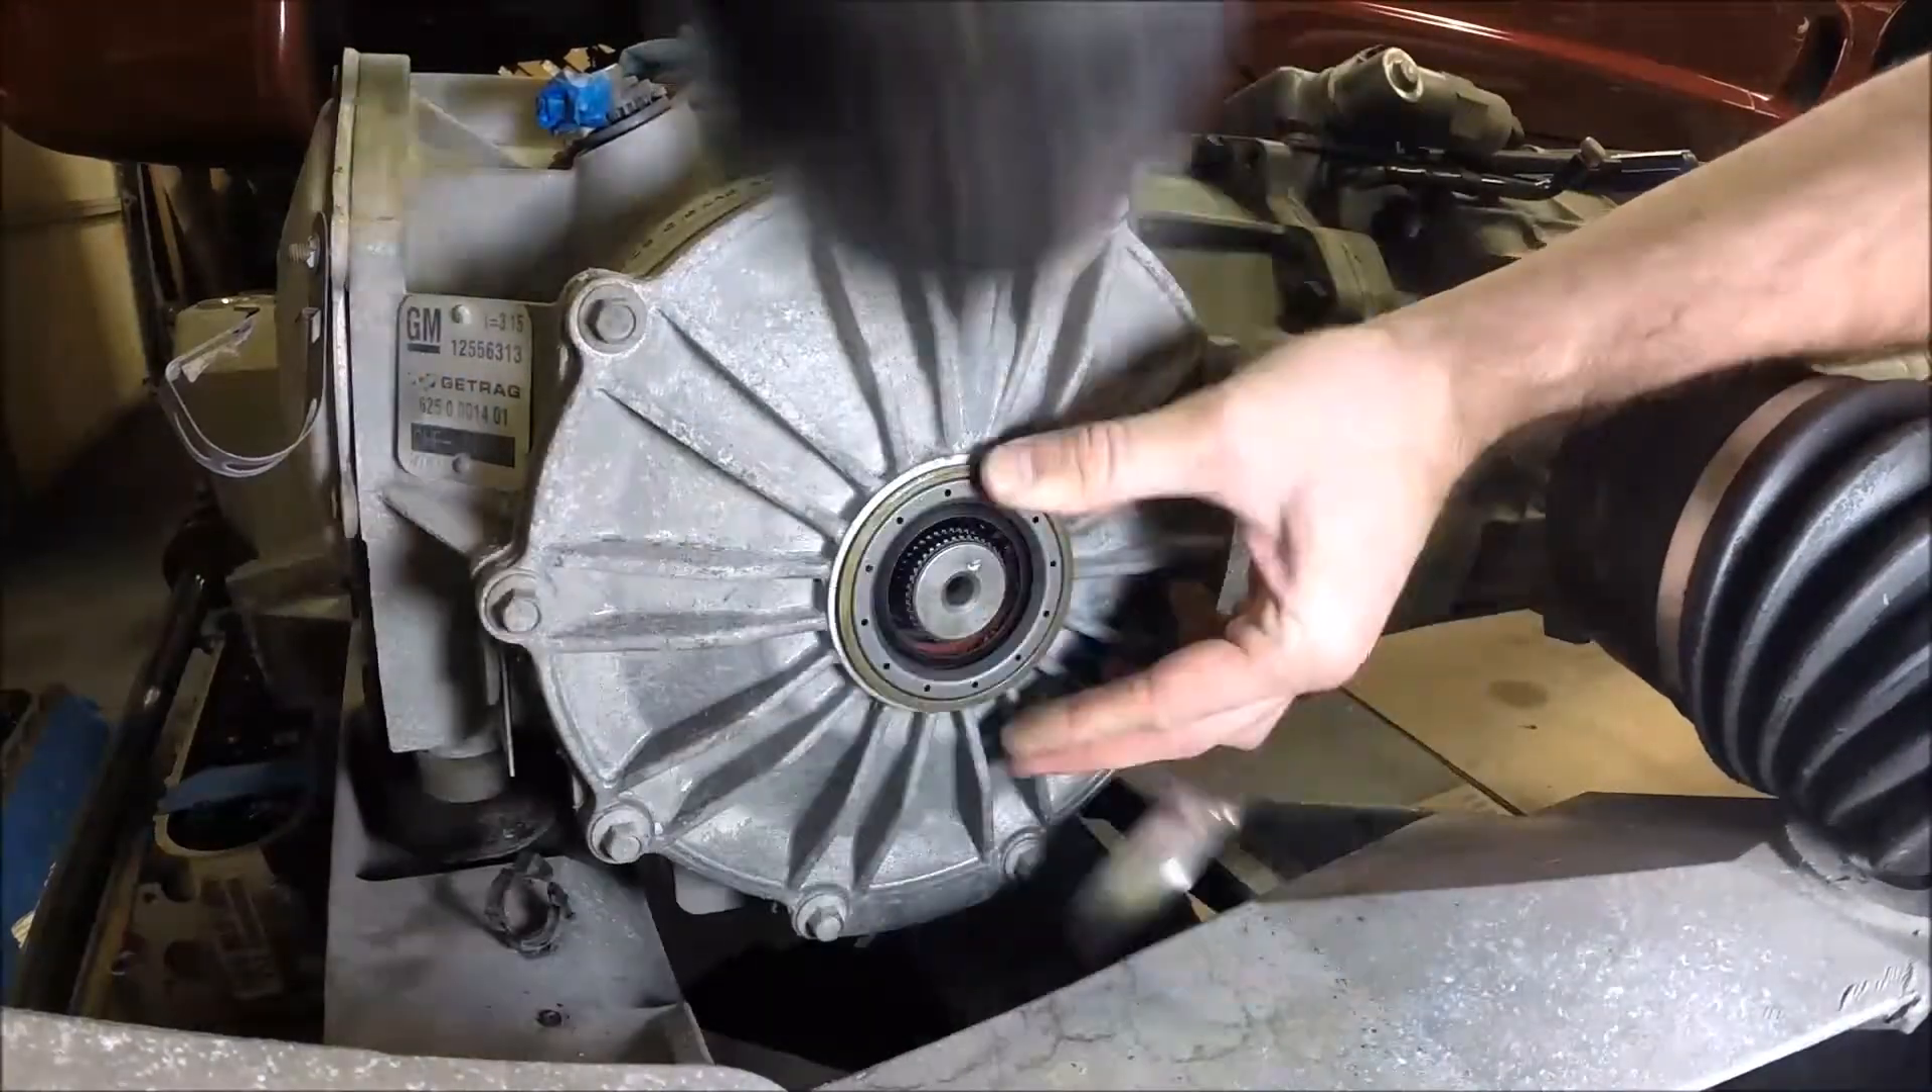So I've got the seal in.